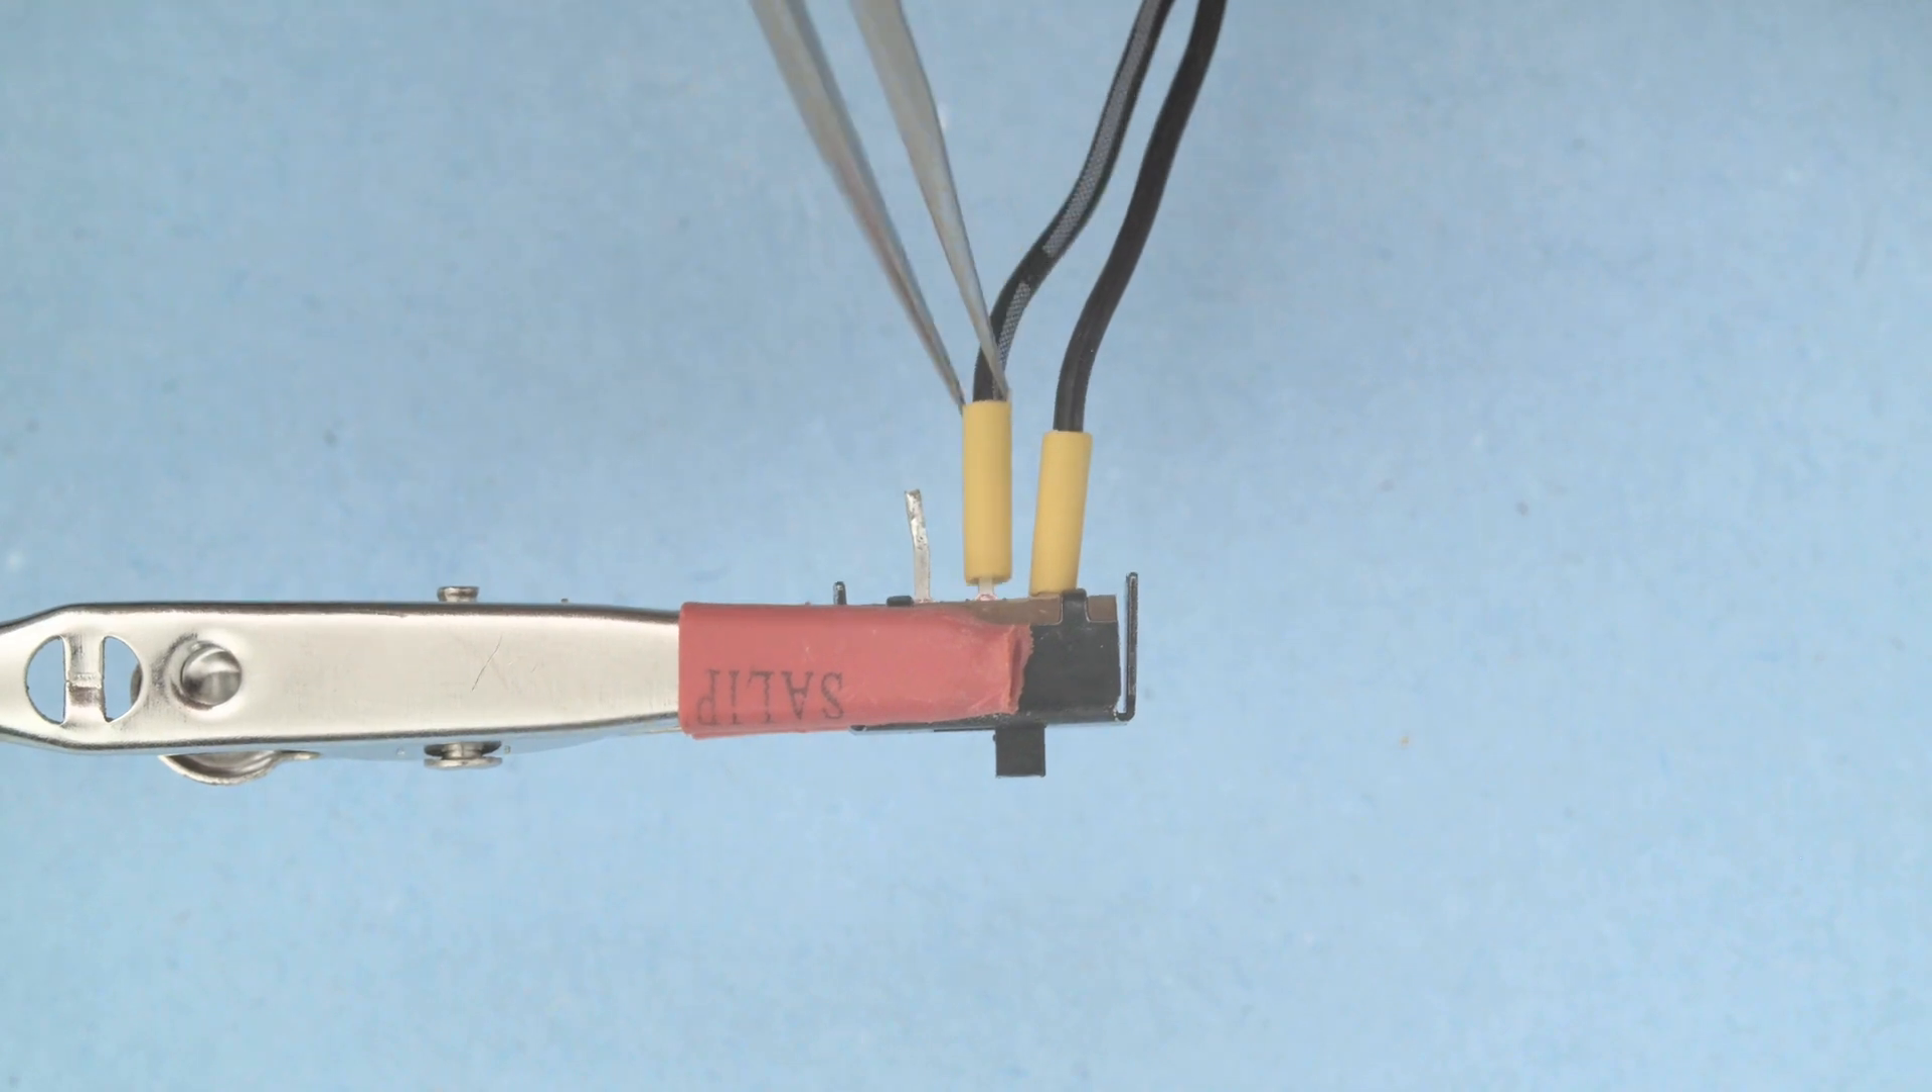A slide switch is wired up and it has pieces of heat shrink tubing to insulate the connections.